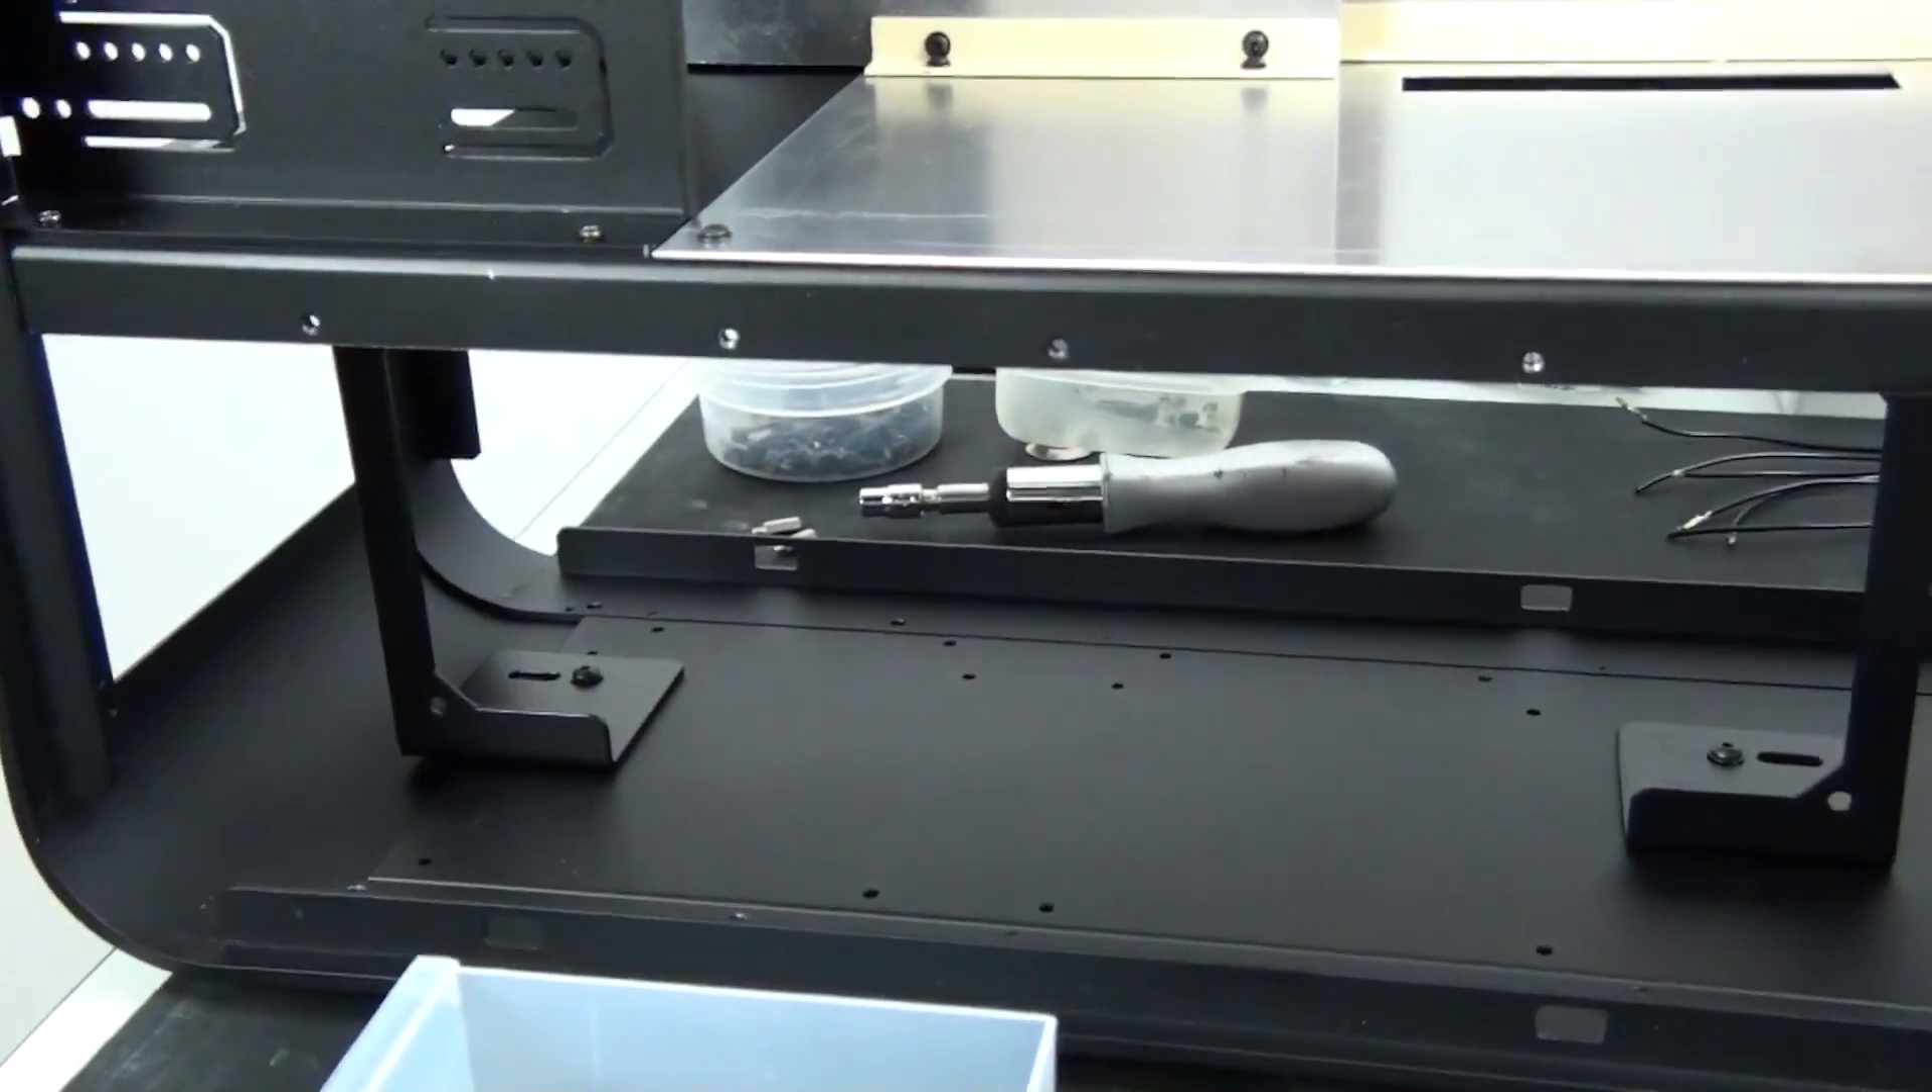I've also finished drilling all the holes for these mounts and i've put them in position.